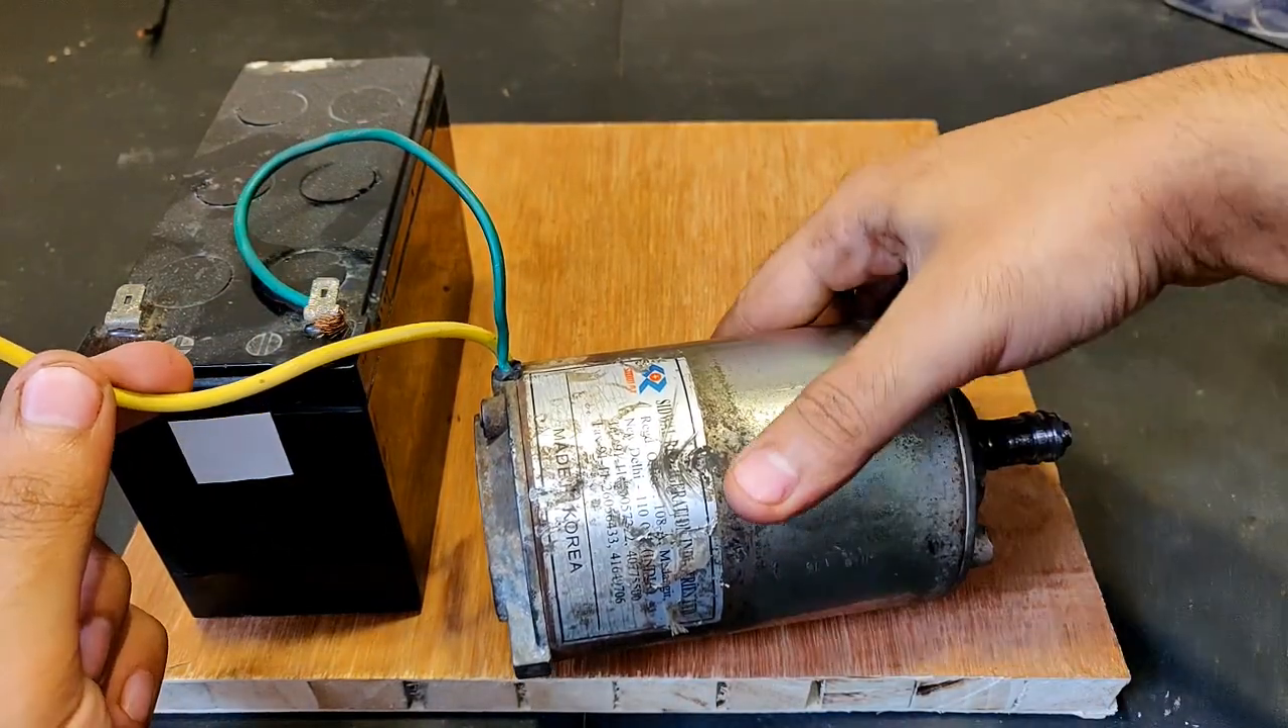Okay, one wire has been connected. Now comes the second one.